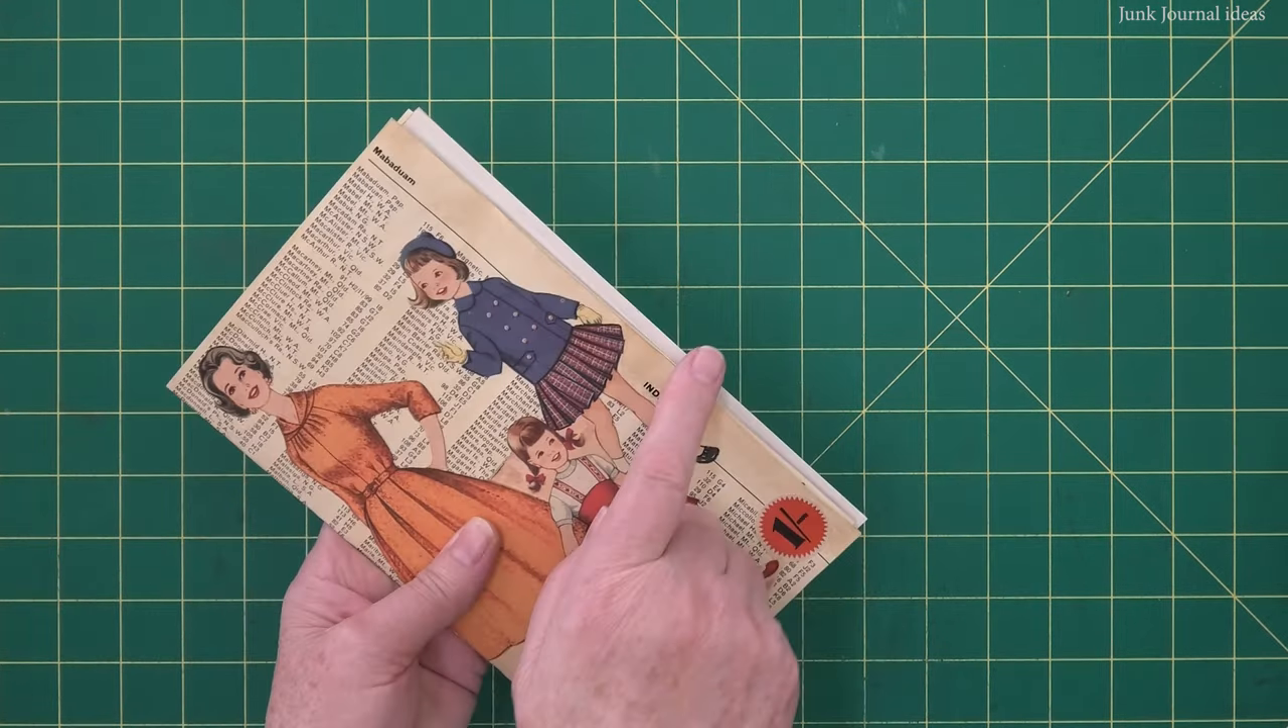The page there that you see this white one it's protruding out past the cover.